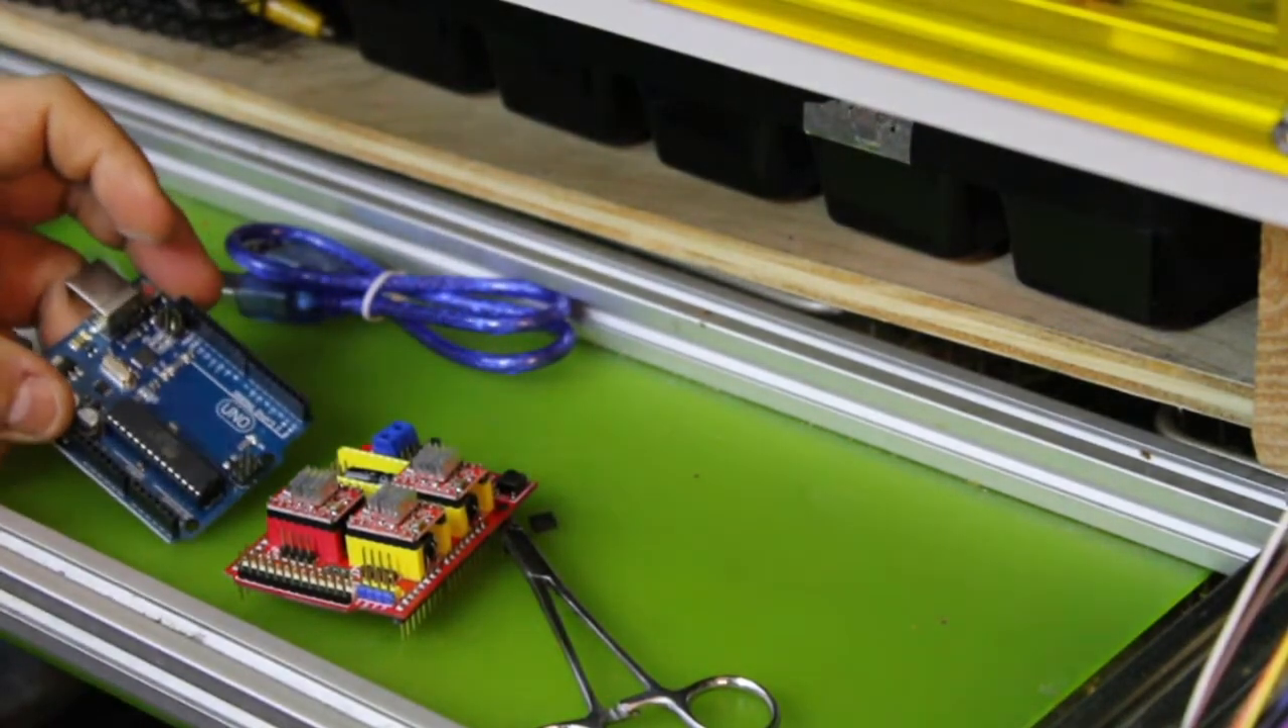All right. So the shield is set up. Now we've got to install the Arduino here.